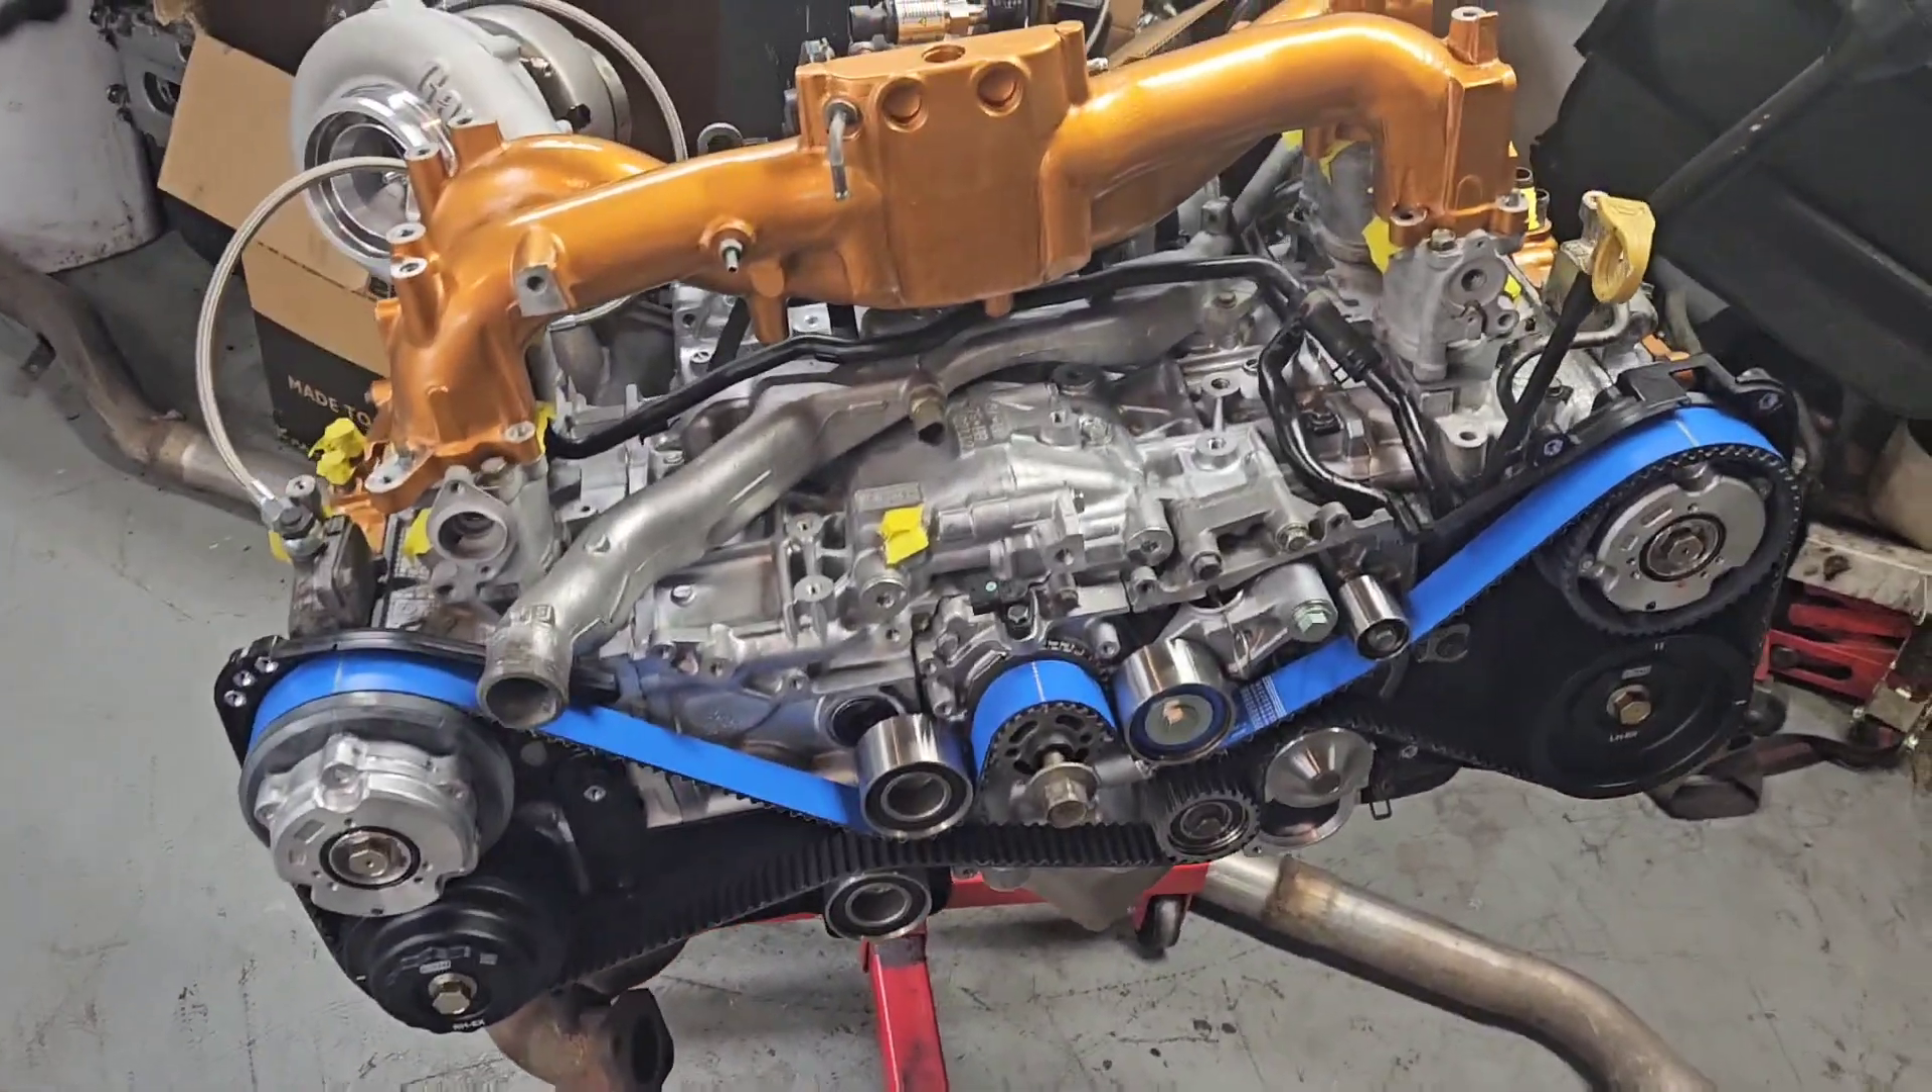We got a timing belt on here.